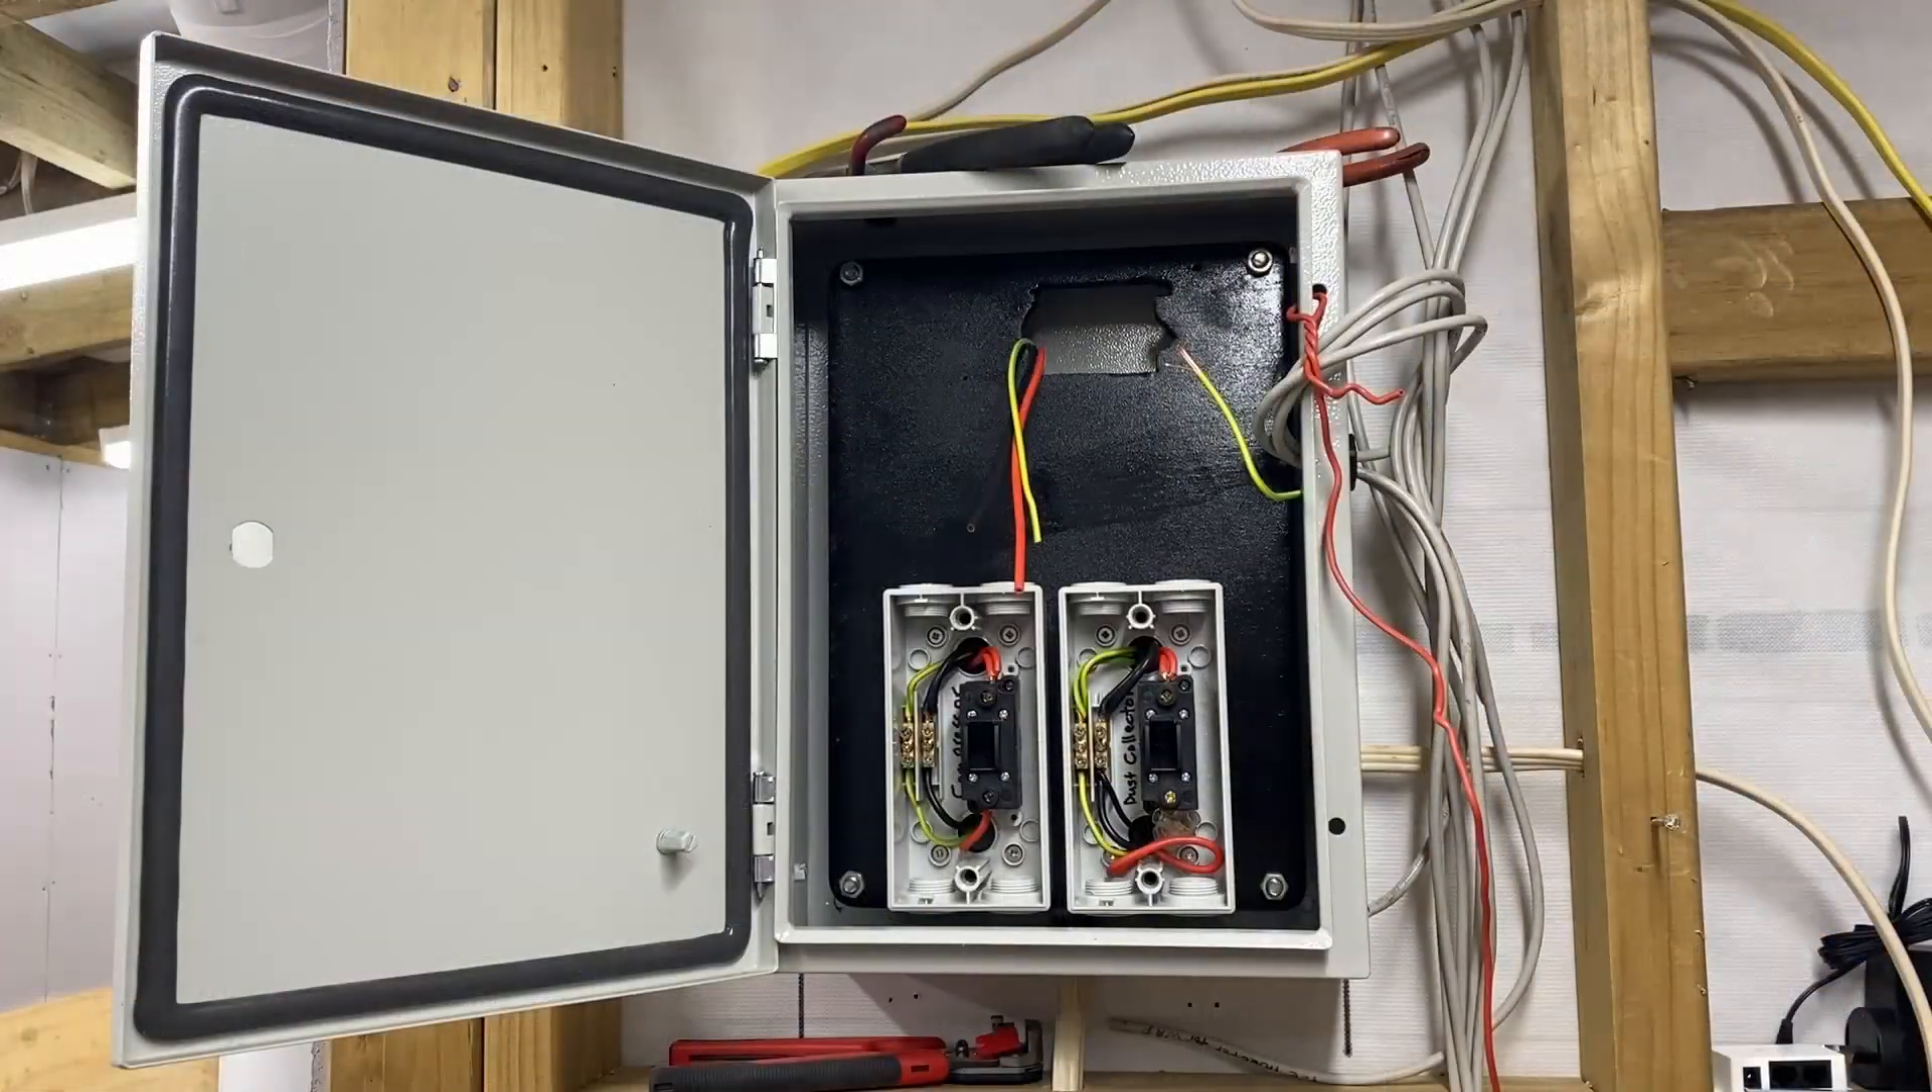The panel fits in there like that.